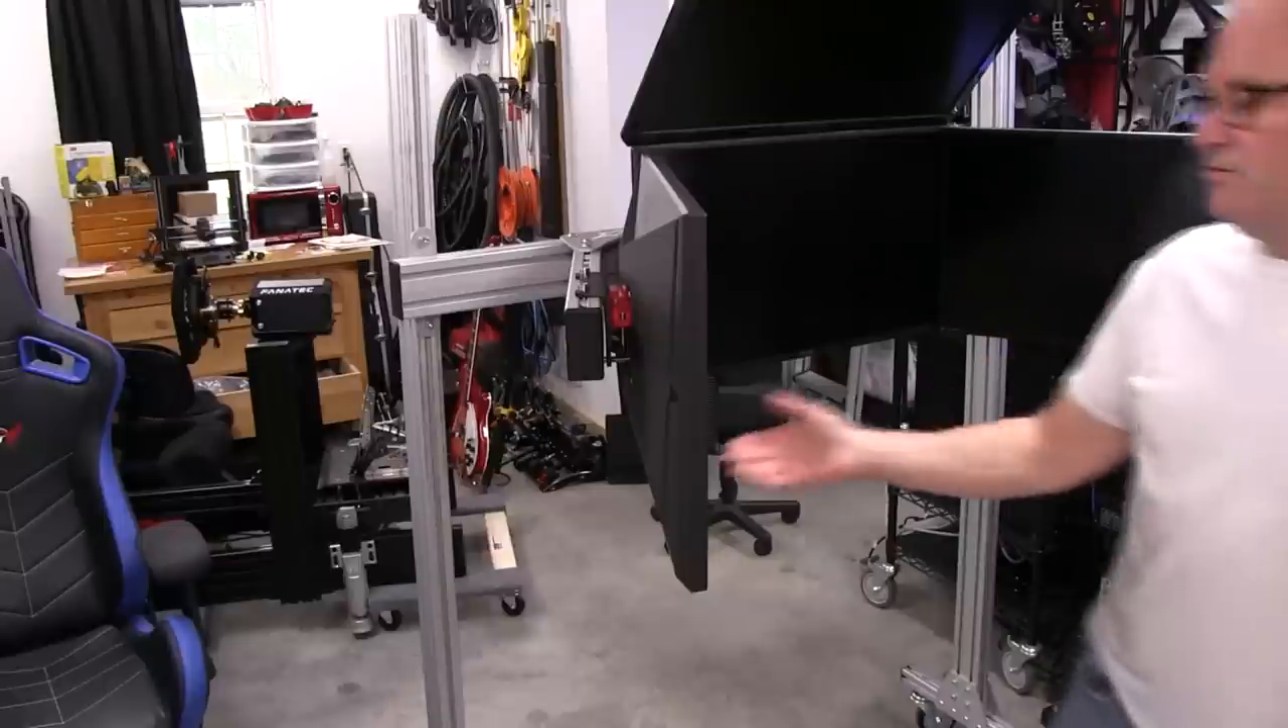So you can see, I already have the monitor hung up in here.